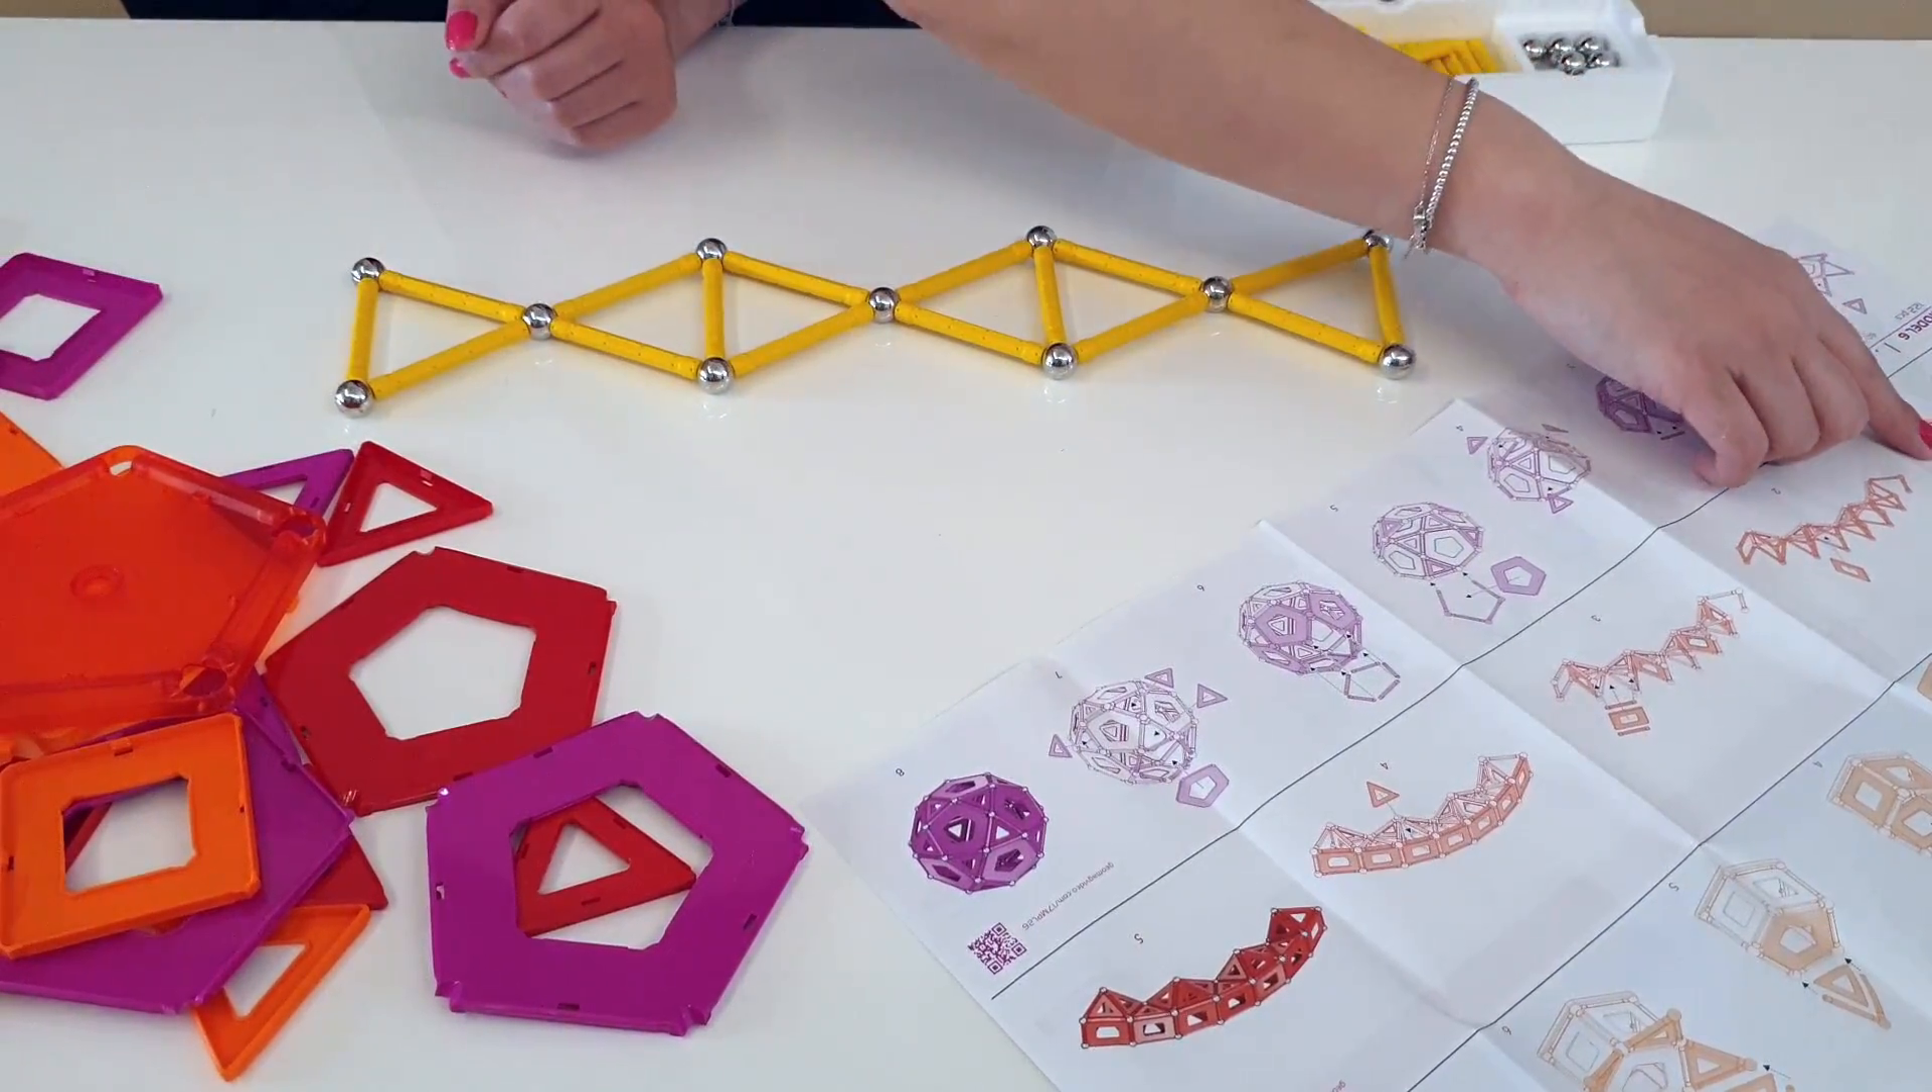Okay, Becky, now we've got the base. We need to make the top part.